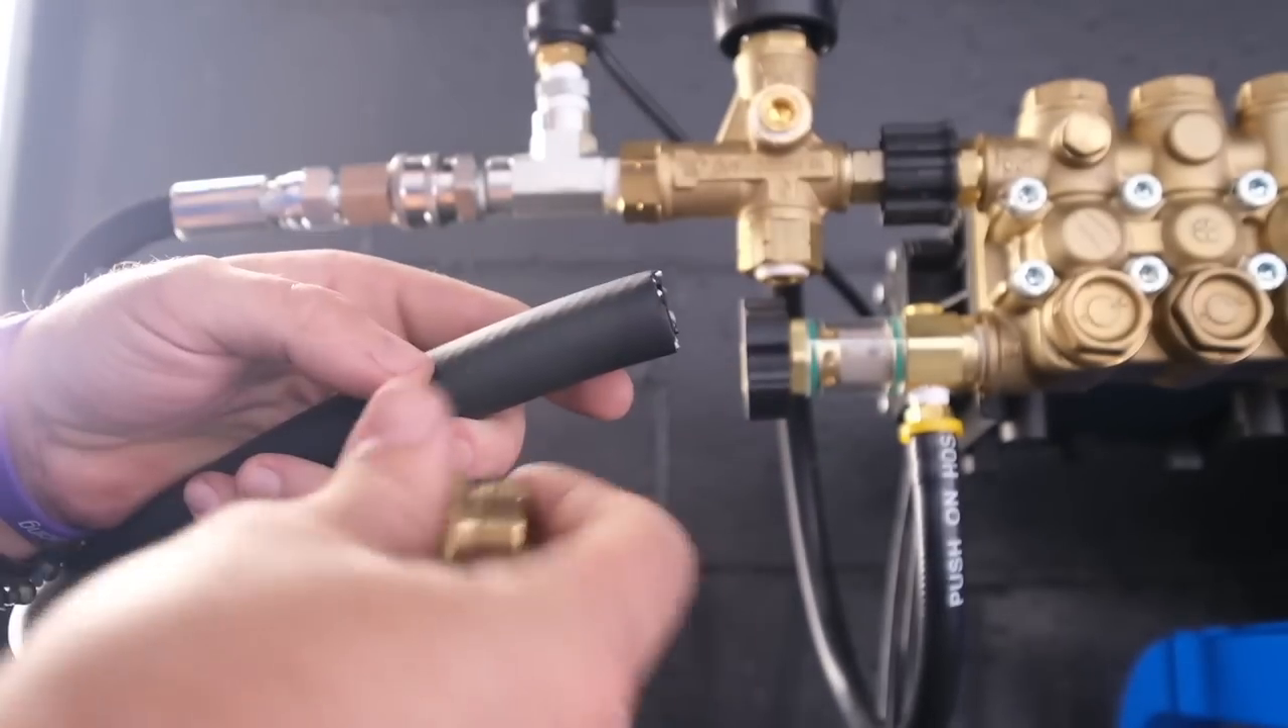And so I've cut off the end of this garden hose, and I have just a new garden hose fitting to put on here.